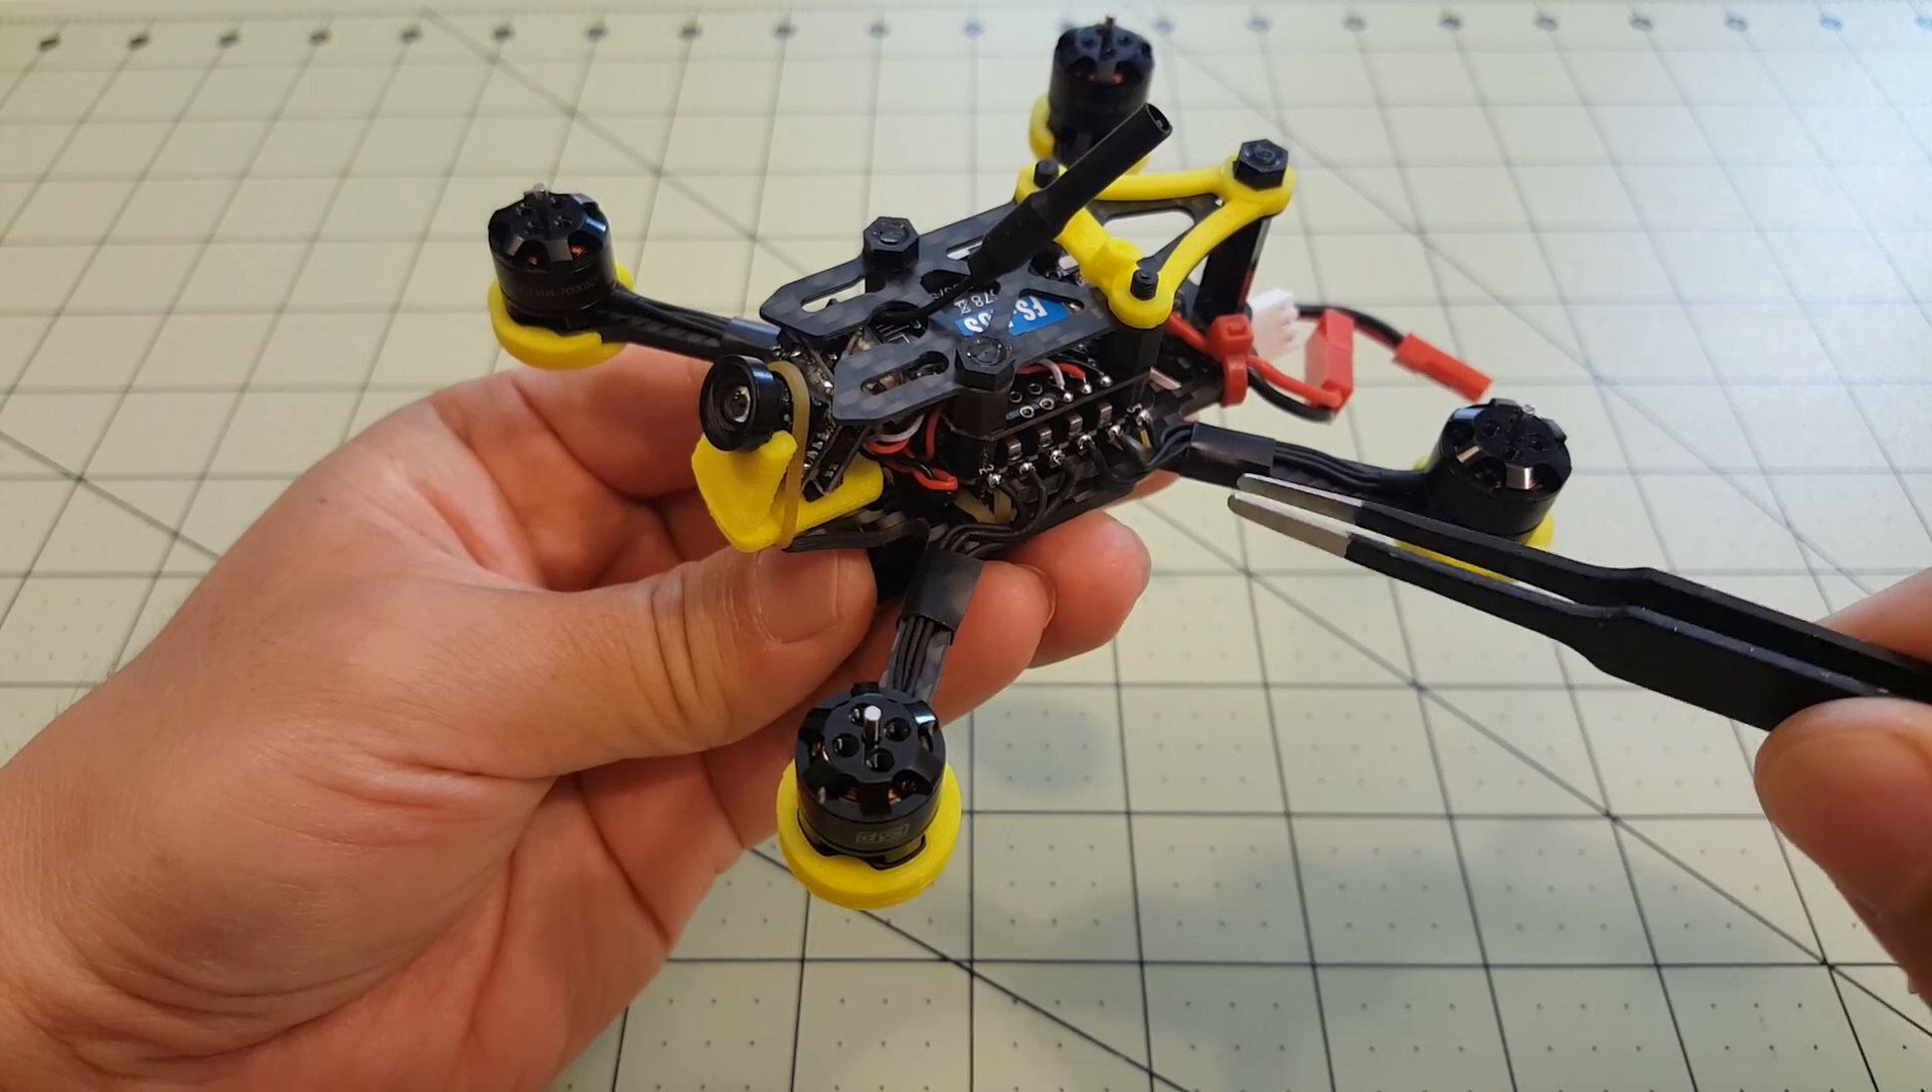Okay guys so here it is pretty much all done I just have to put the props on.